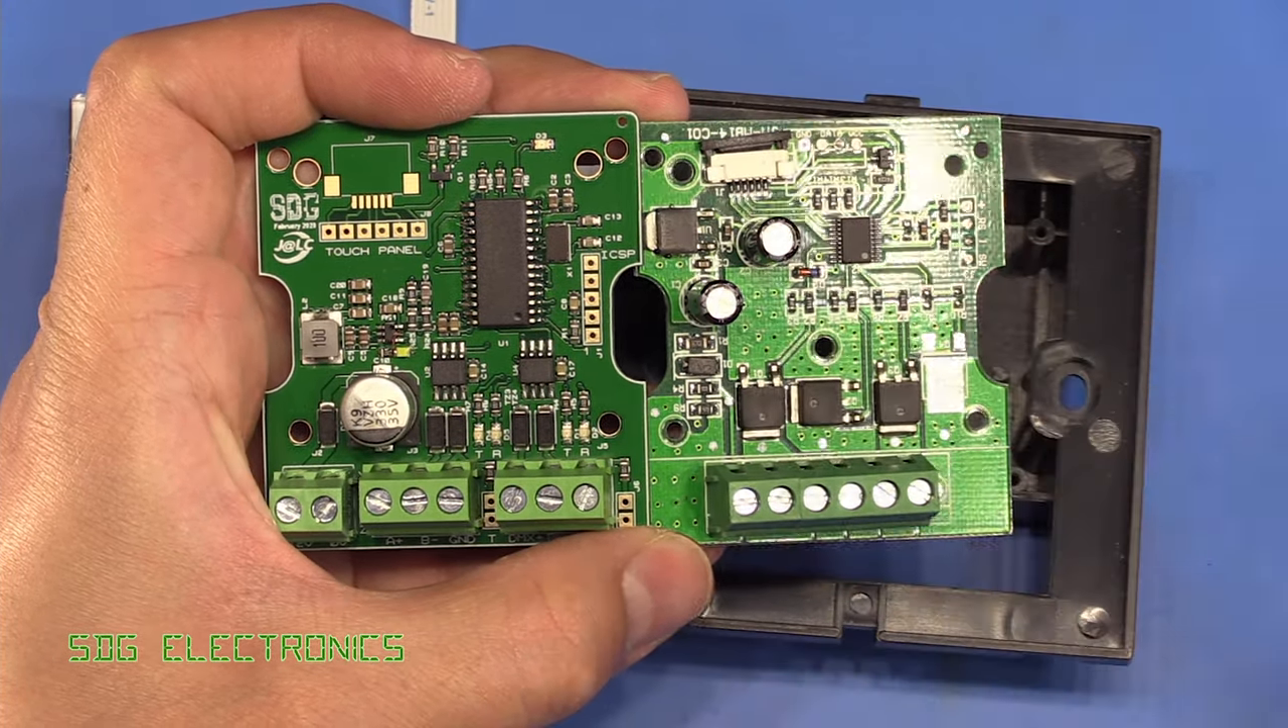So if you have a look at the original PCB, you can see there's quite a lot more clearance between these terminal blocks and these components here. And I've got very little gap.